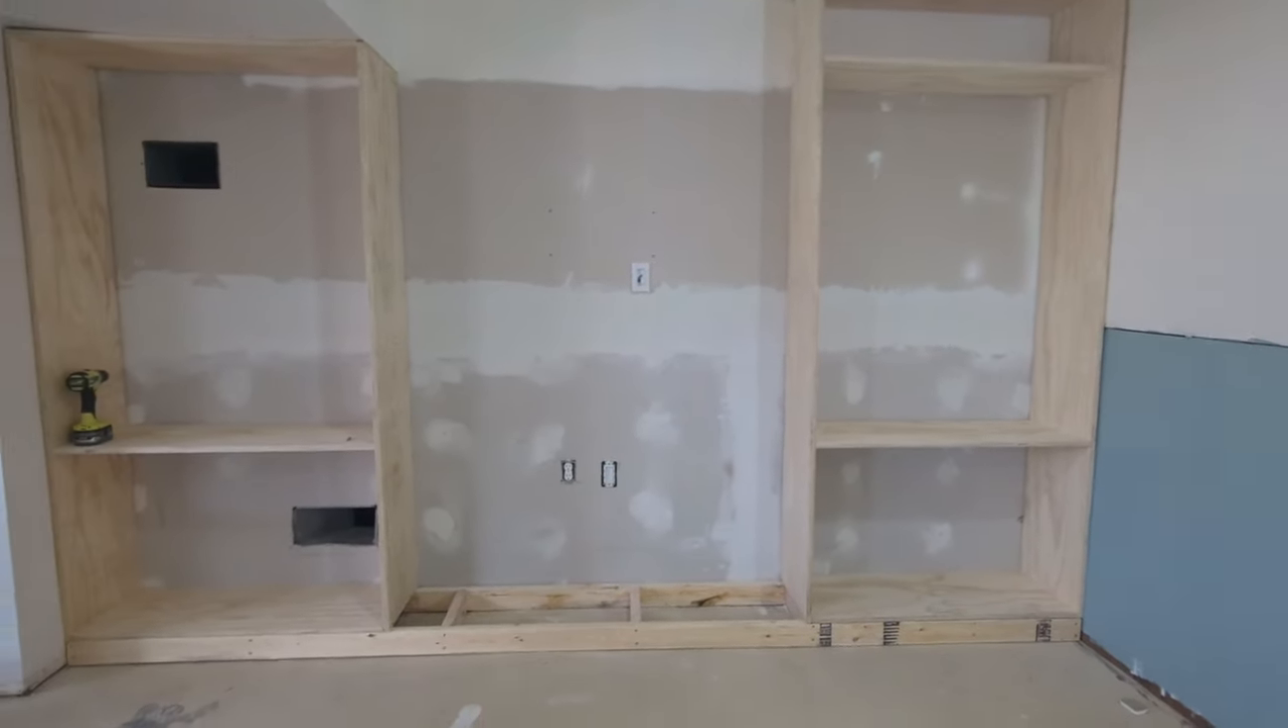So, we have our two bookshelf boxes now We still need to build the box for the TV stand.